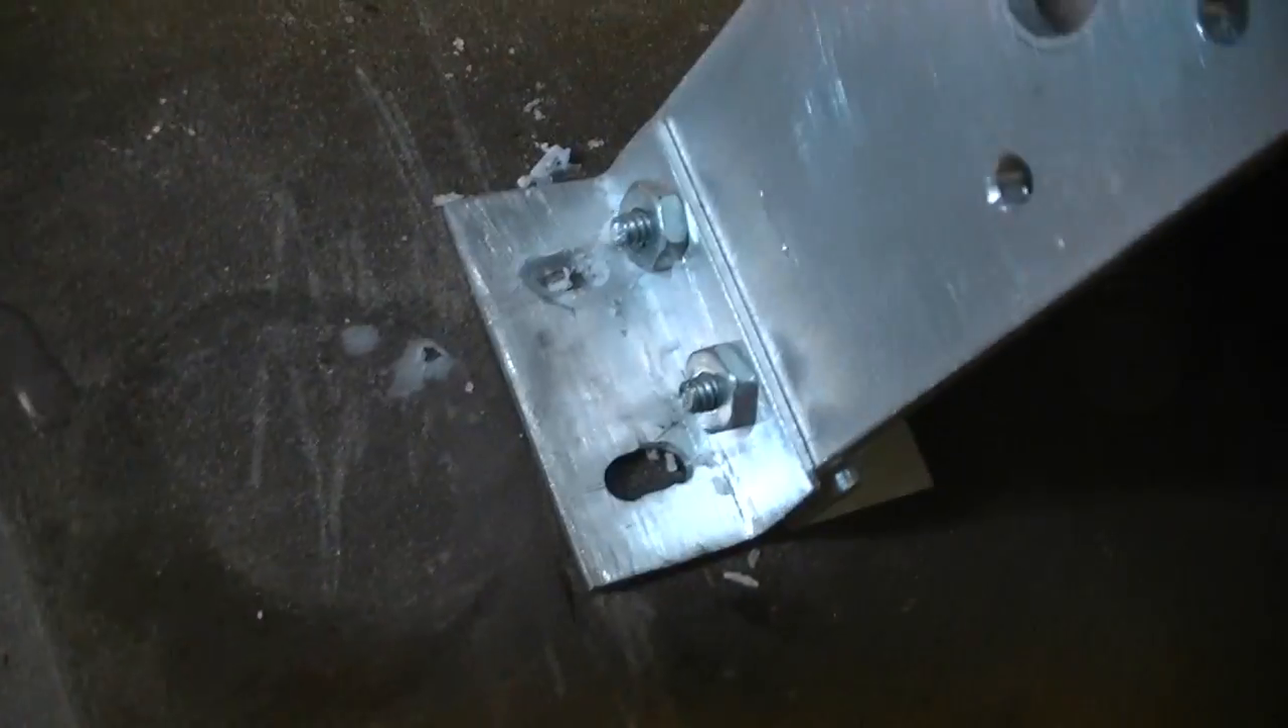I drilled two slots into each of the two brackets but it only took two bolts through one of the brackets to hold the support column in place.